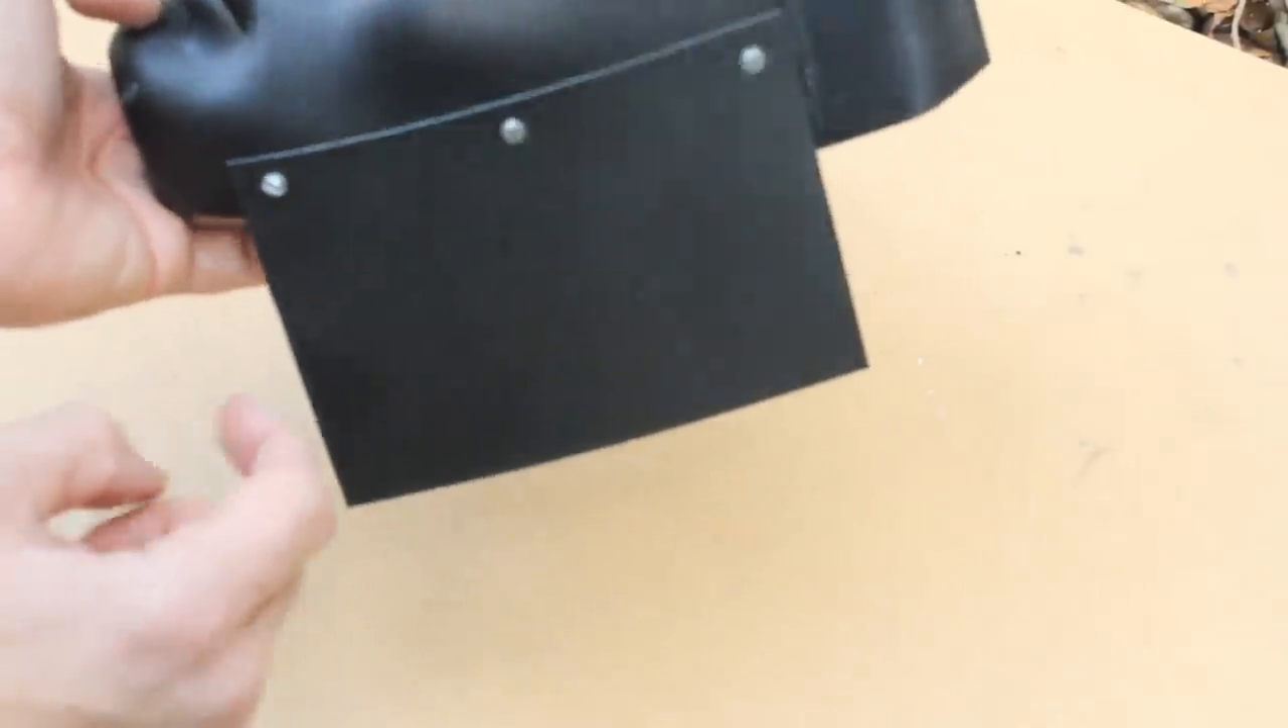So I've just bolted a piece of plastic to the side to extend the side.